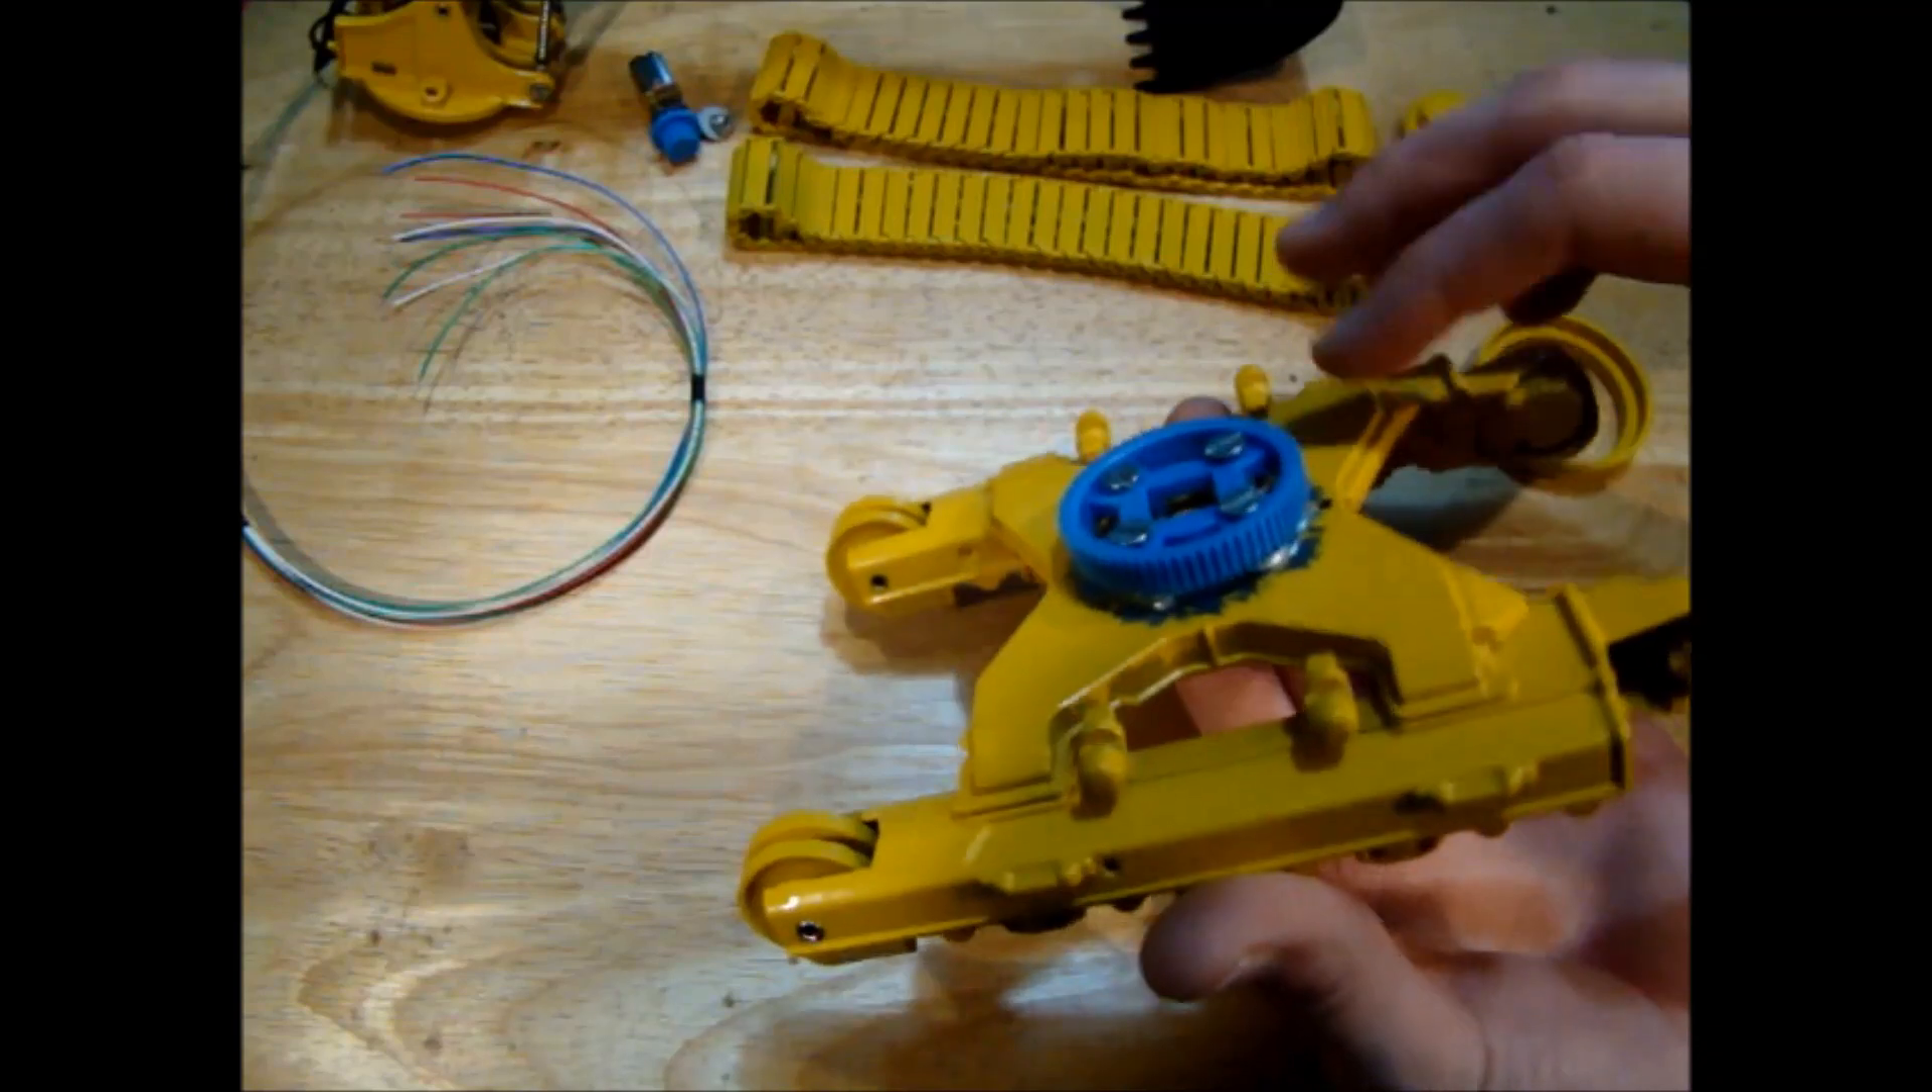Here is the gear for the slewing mechanism mounted on the chassis.